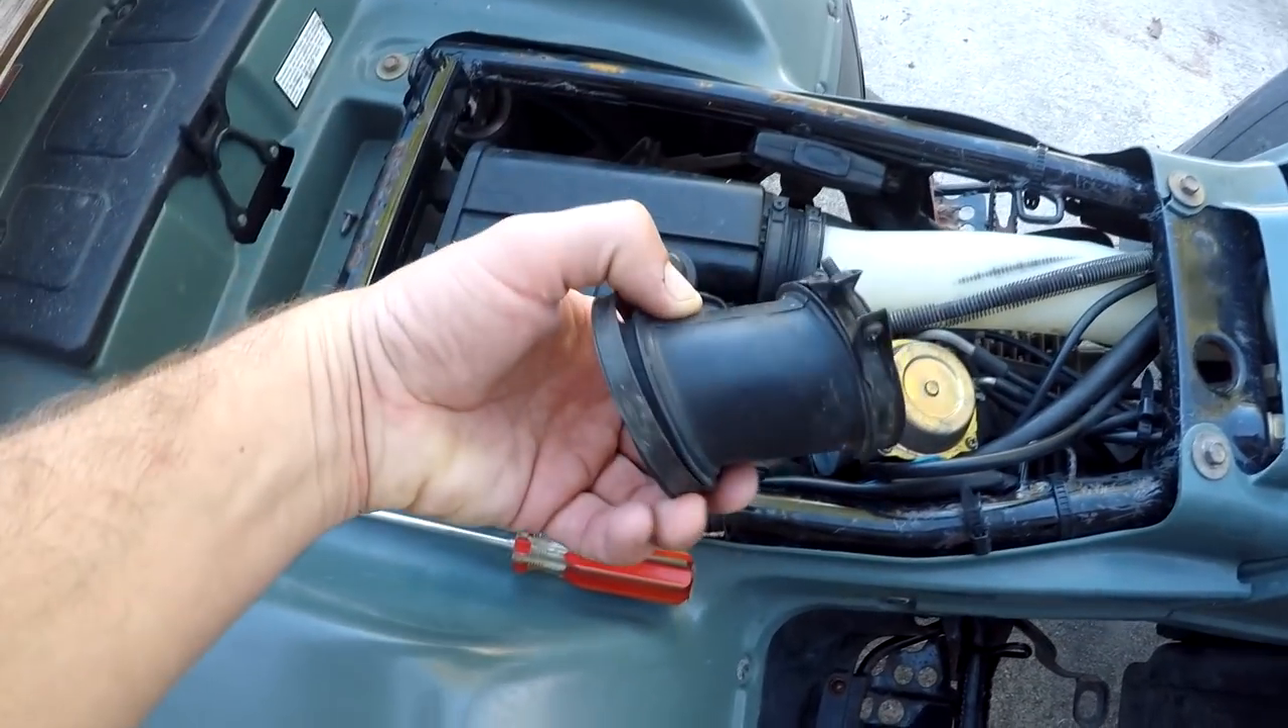So I have removed the little rubber boot That goes from the air box to the carburetor.